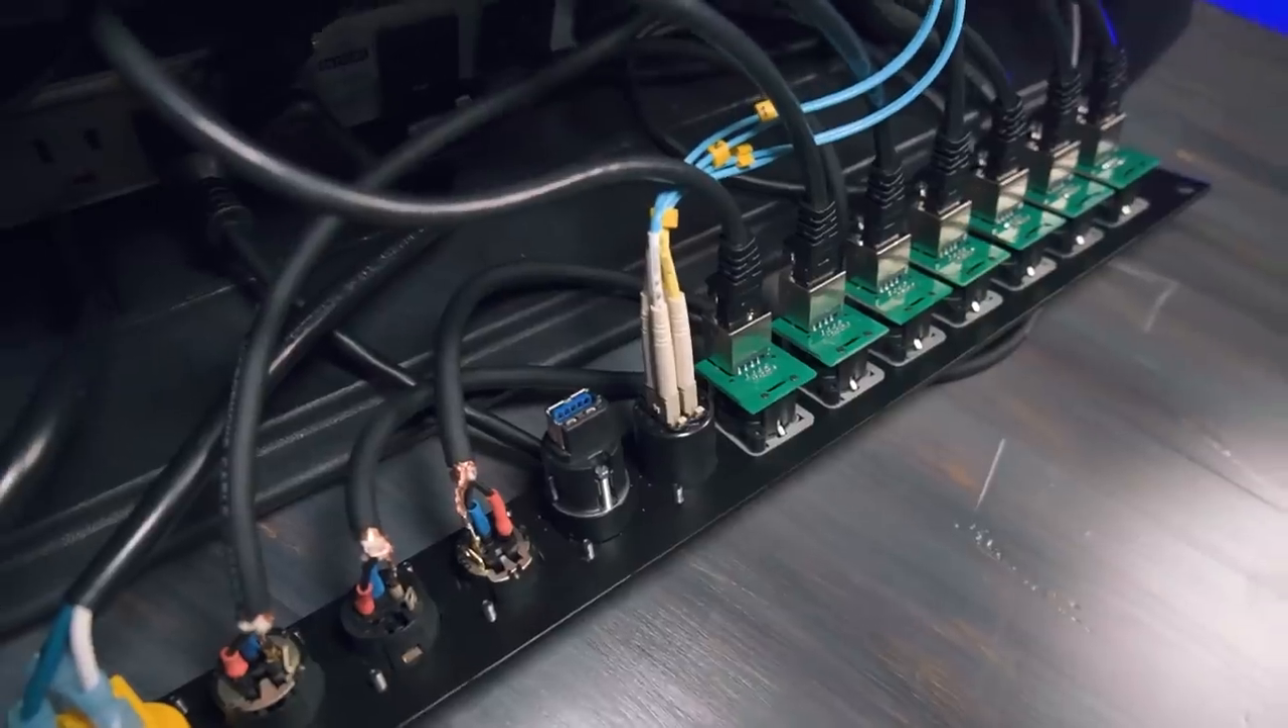Got everything except for the USB connected.